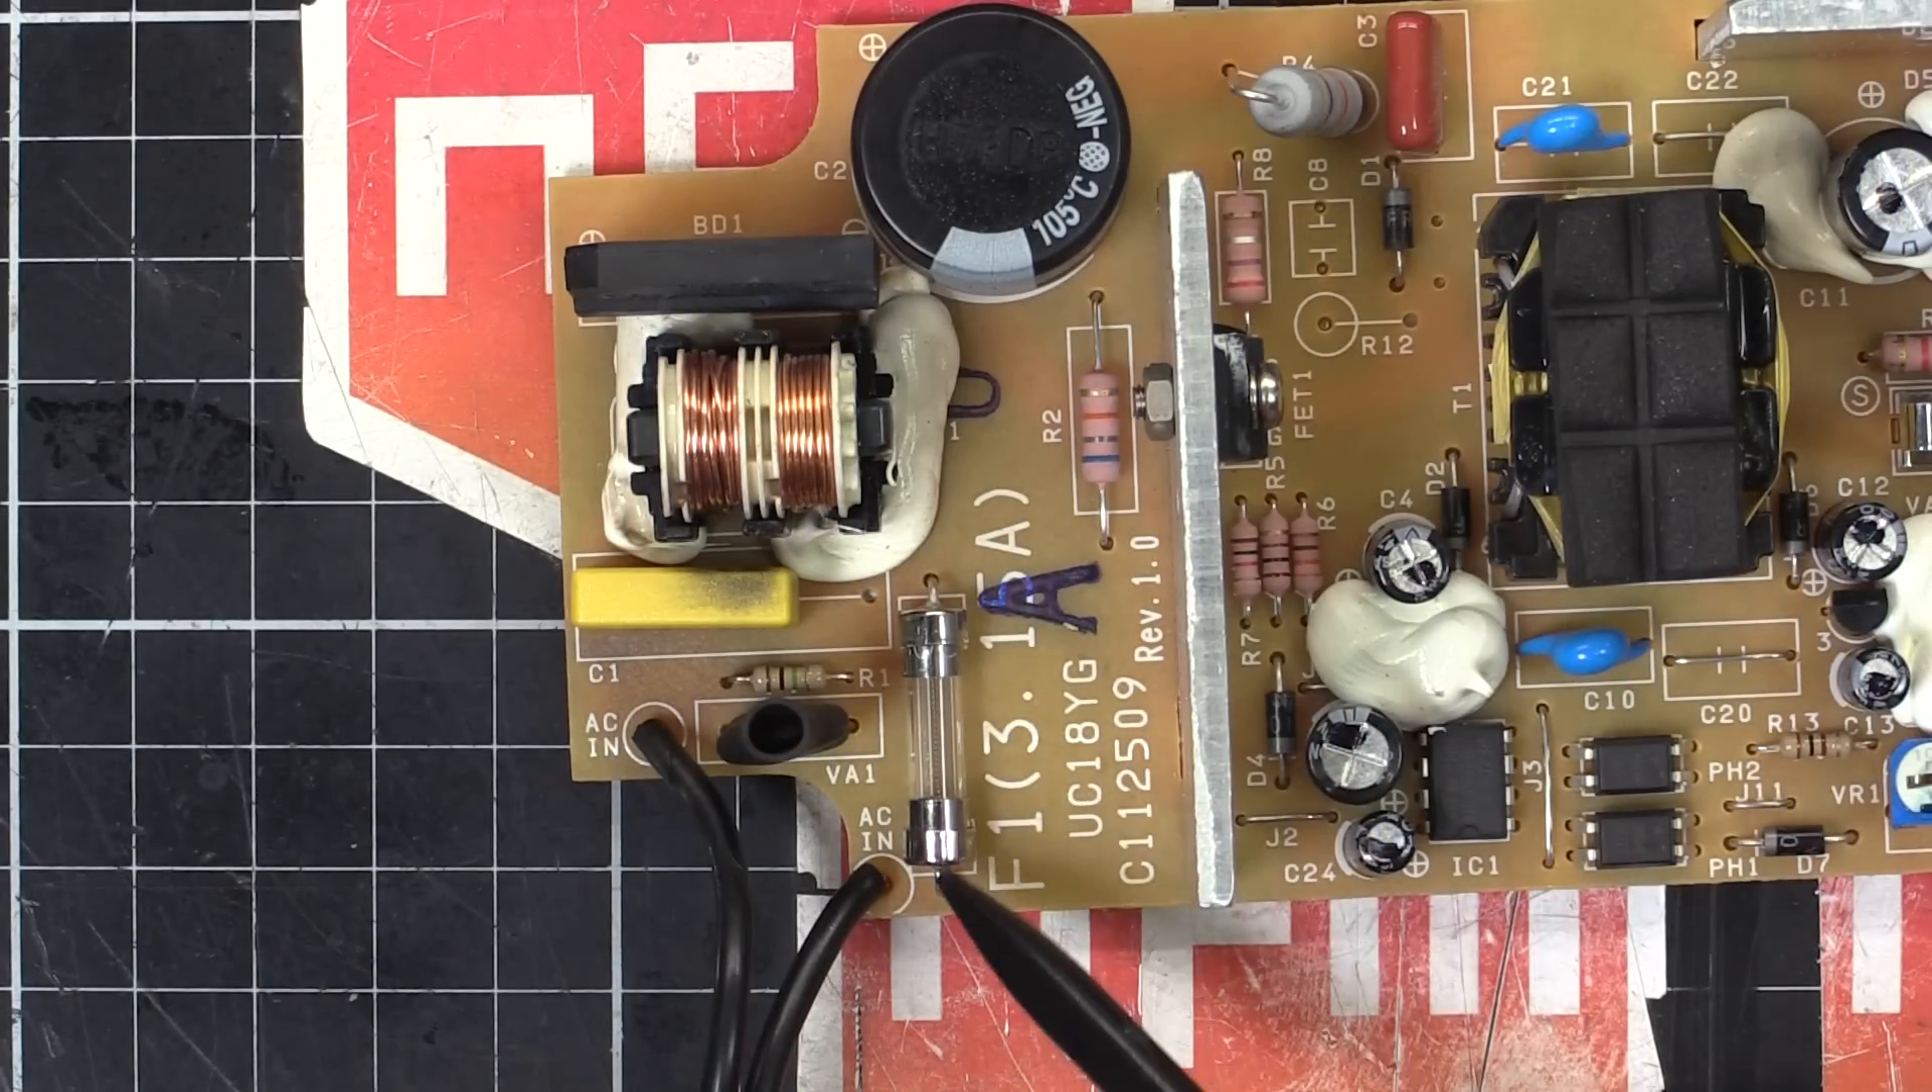We are done! New fuse in here.